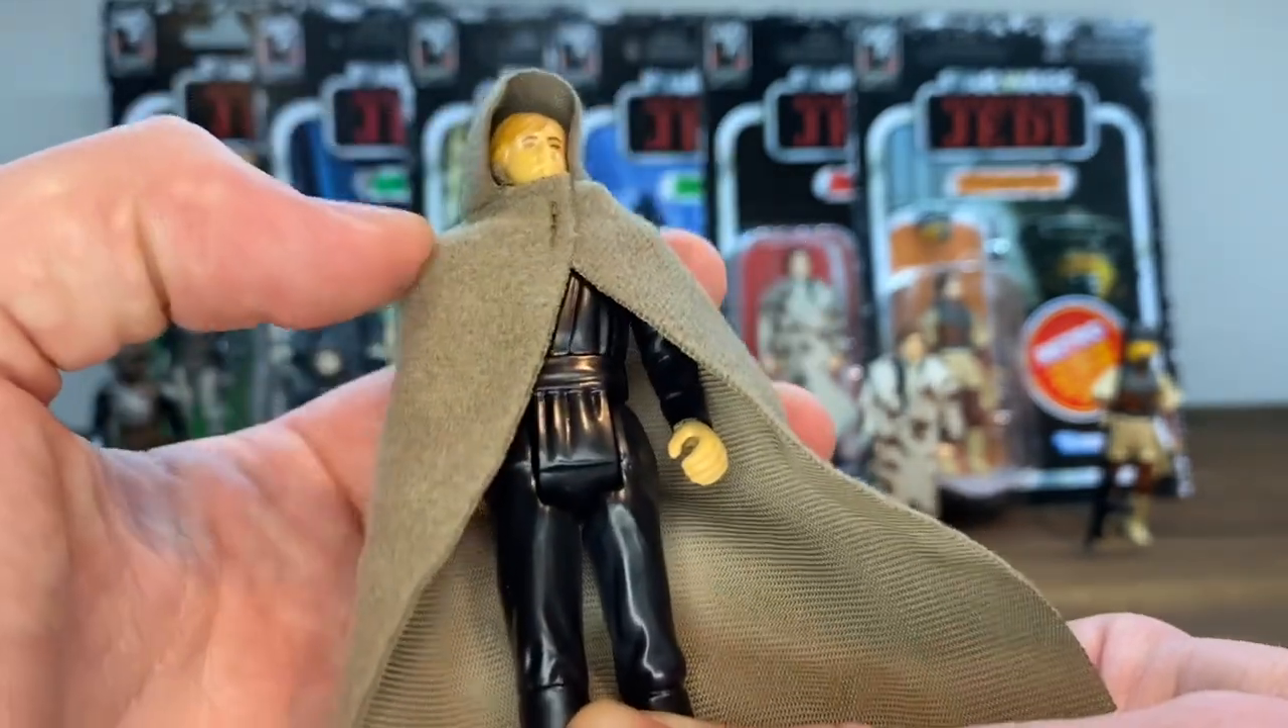There's maybe a little space up top there. You know, it's resting on the shoulders here. And, yeah. So, it has a little bit of a gap on top.